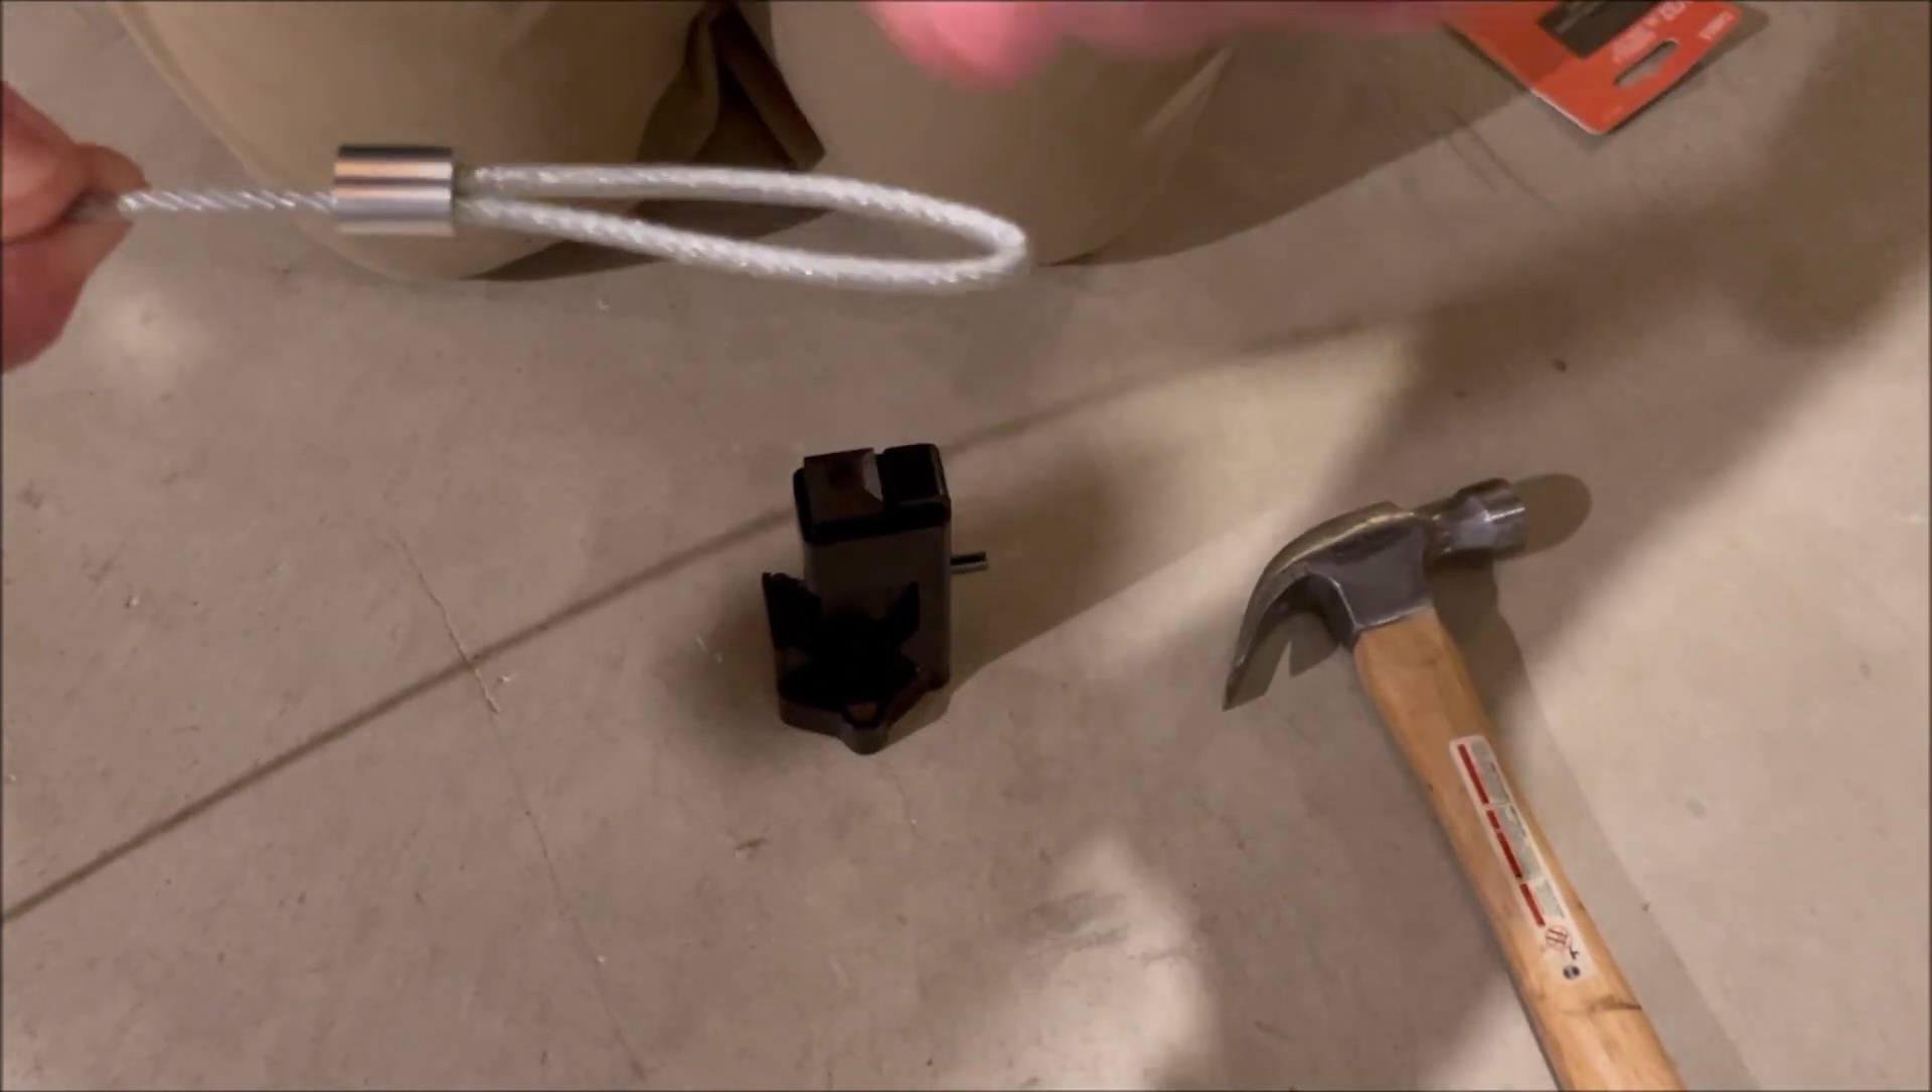Okay, YouTube, I've used this connector here and I've made a couple inch loop in our cable for one end that's going to hook to our padlock or however we're going to secure it.